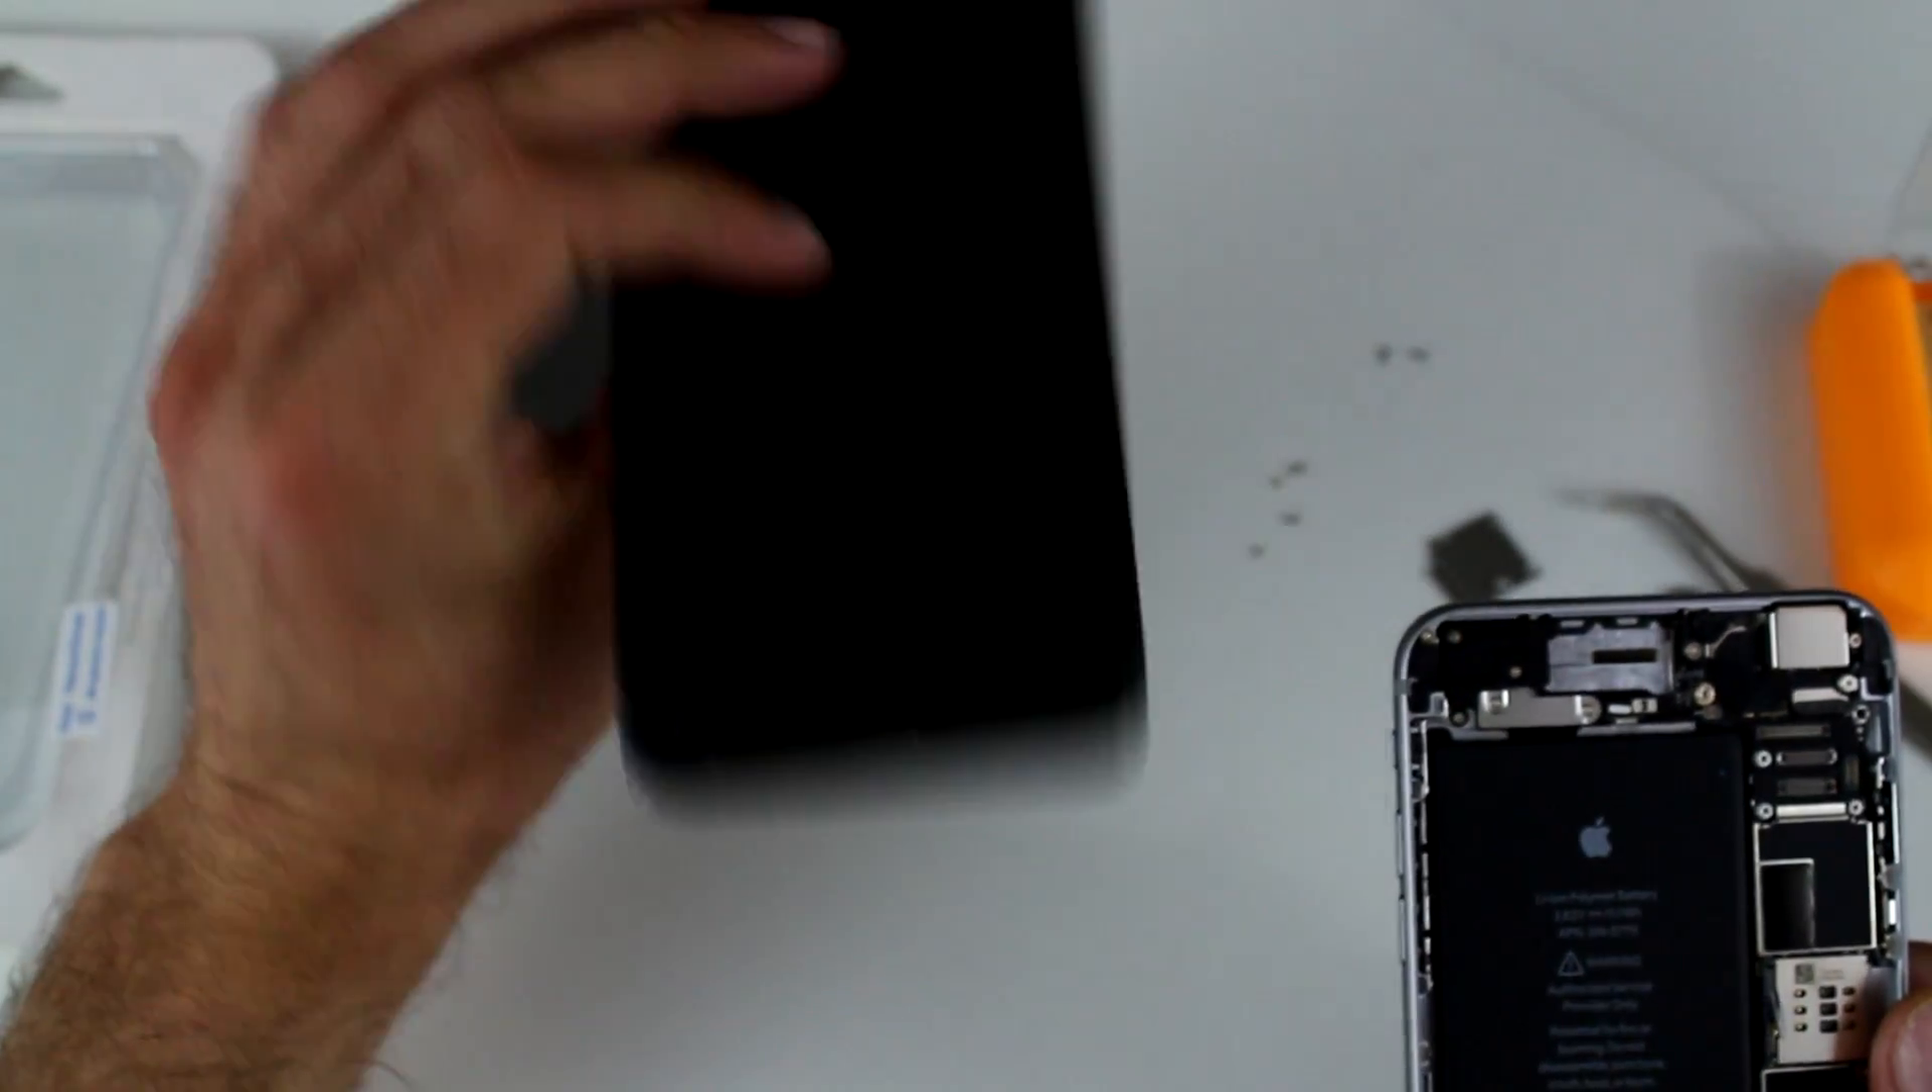And that's it. Your old screen is out.